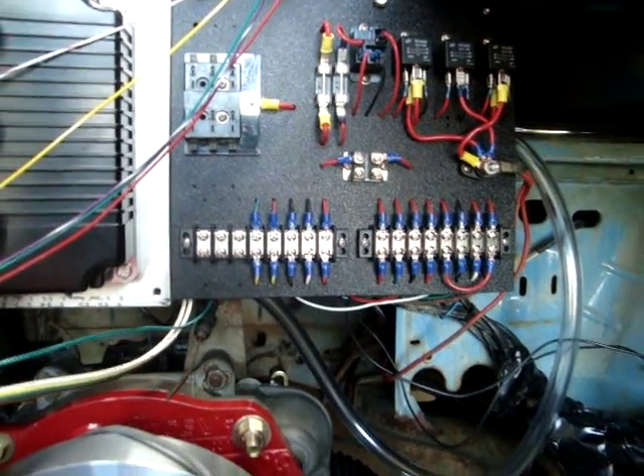Well, we've done a little wiring in the back here, we've got all but three terminals on our terminal strip taken care of, so we'll be finishing up that.